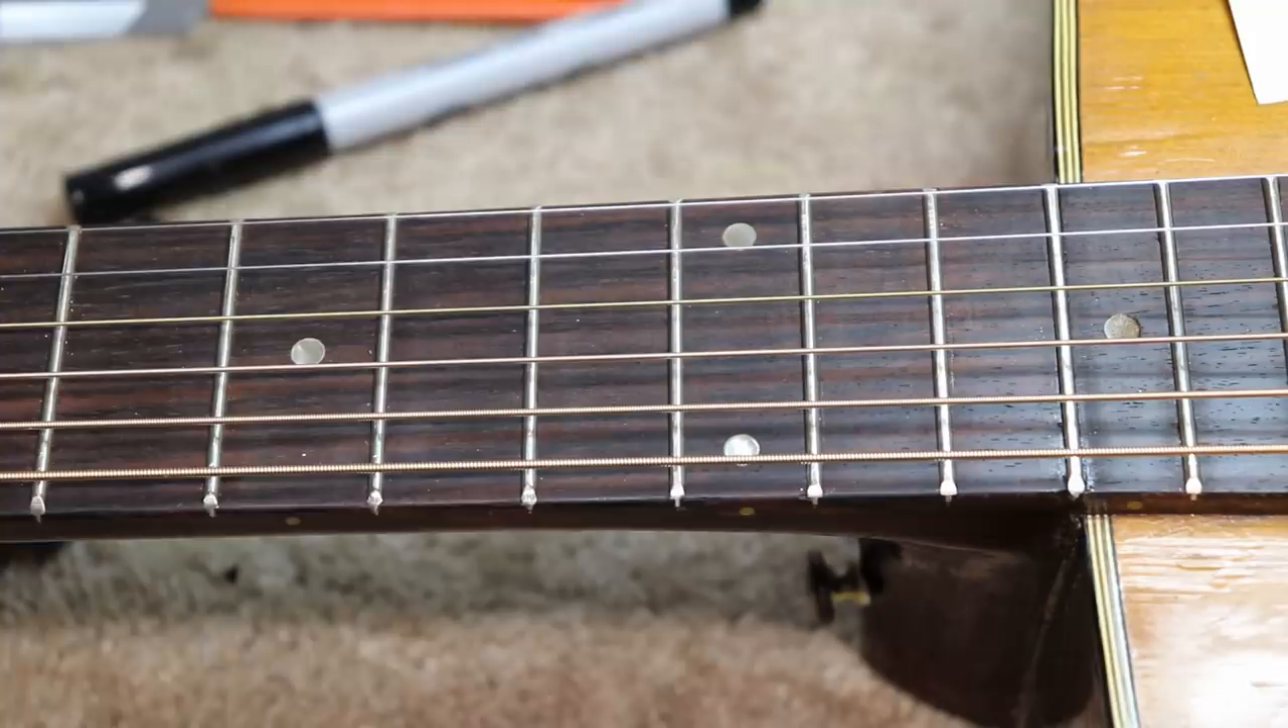So I've got all my strings on here.